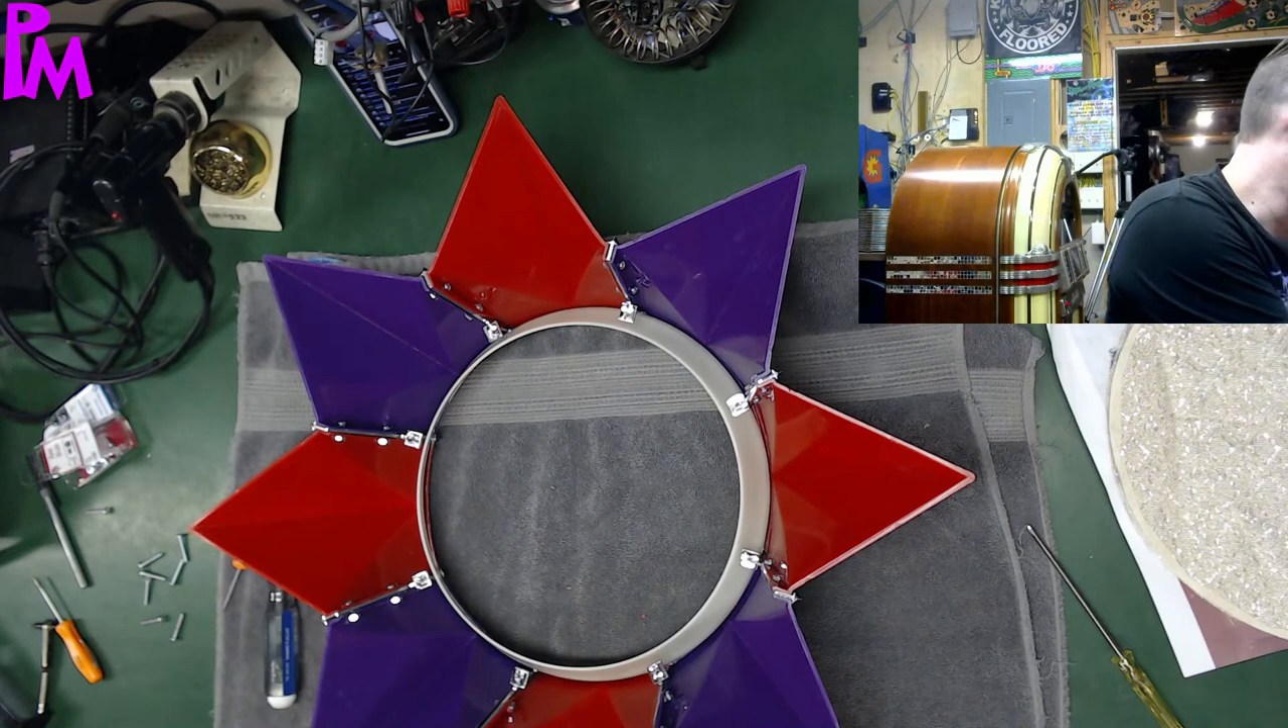I got the ring together.